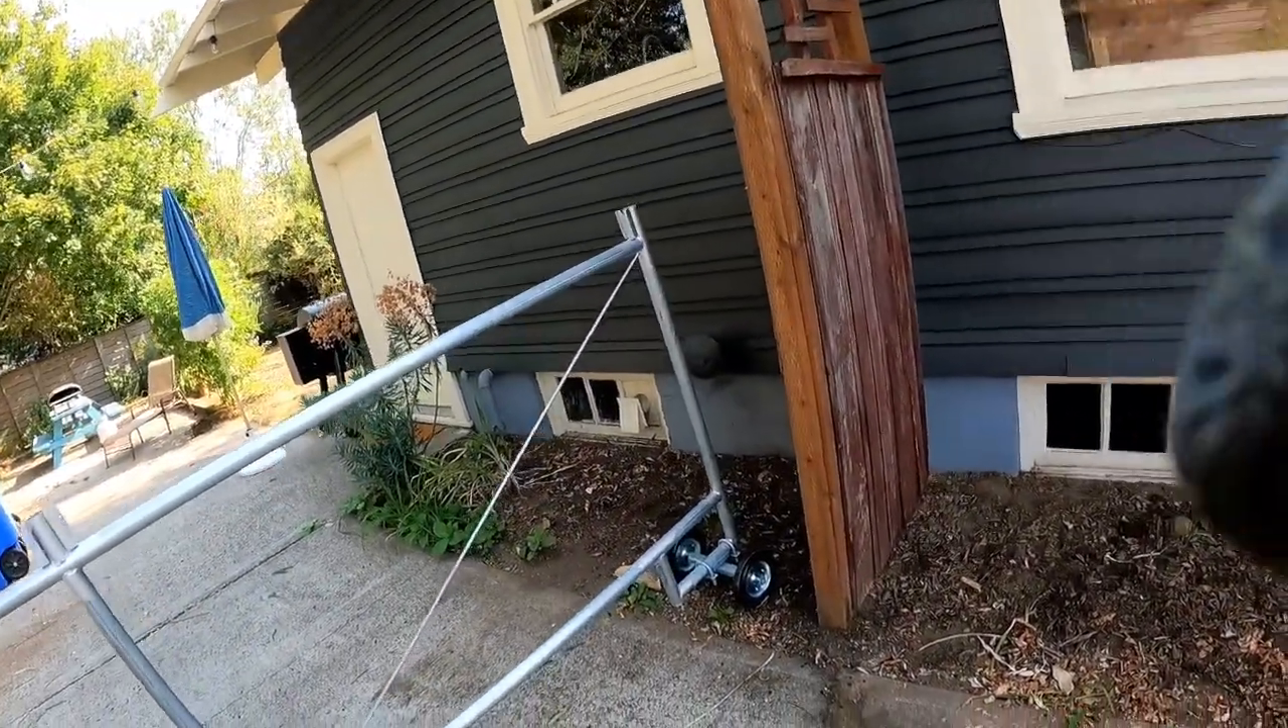Uh, and we put the wheels on there the front wheels.